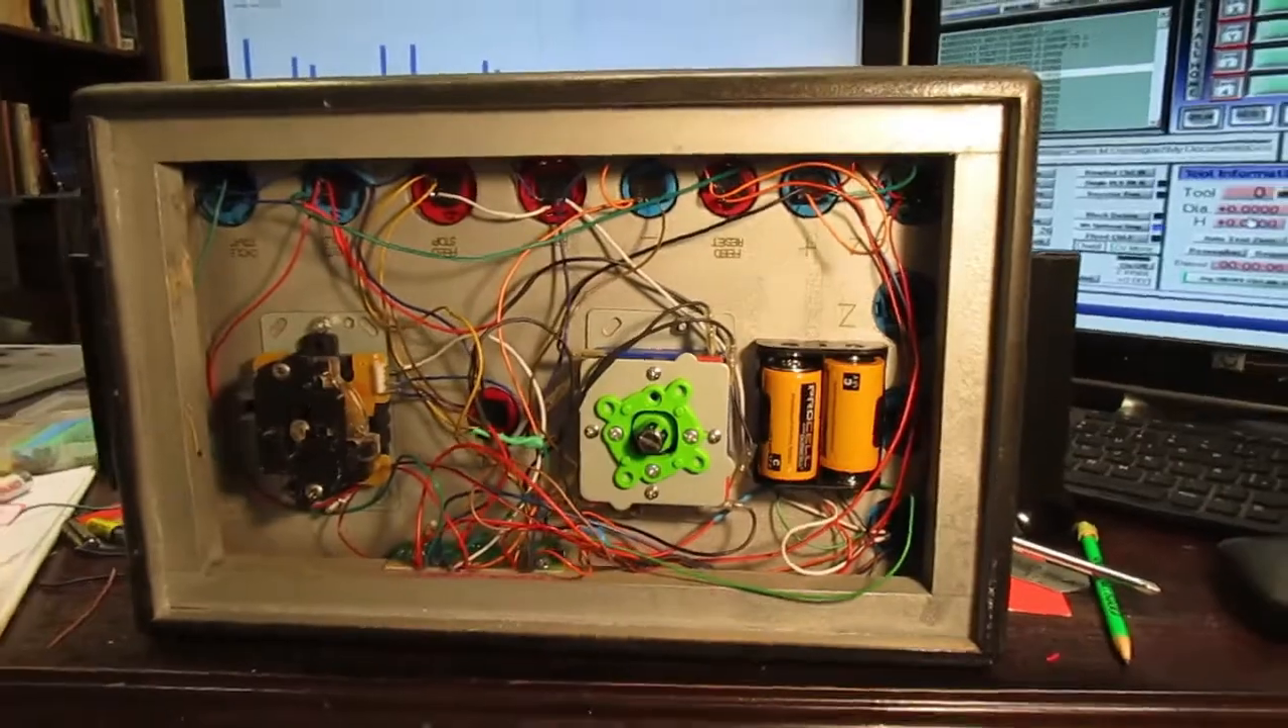You can see that I've substituted the original AAA batteries with 2C batteries.